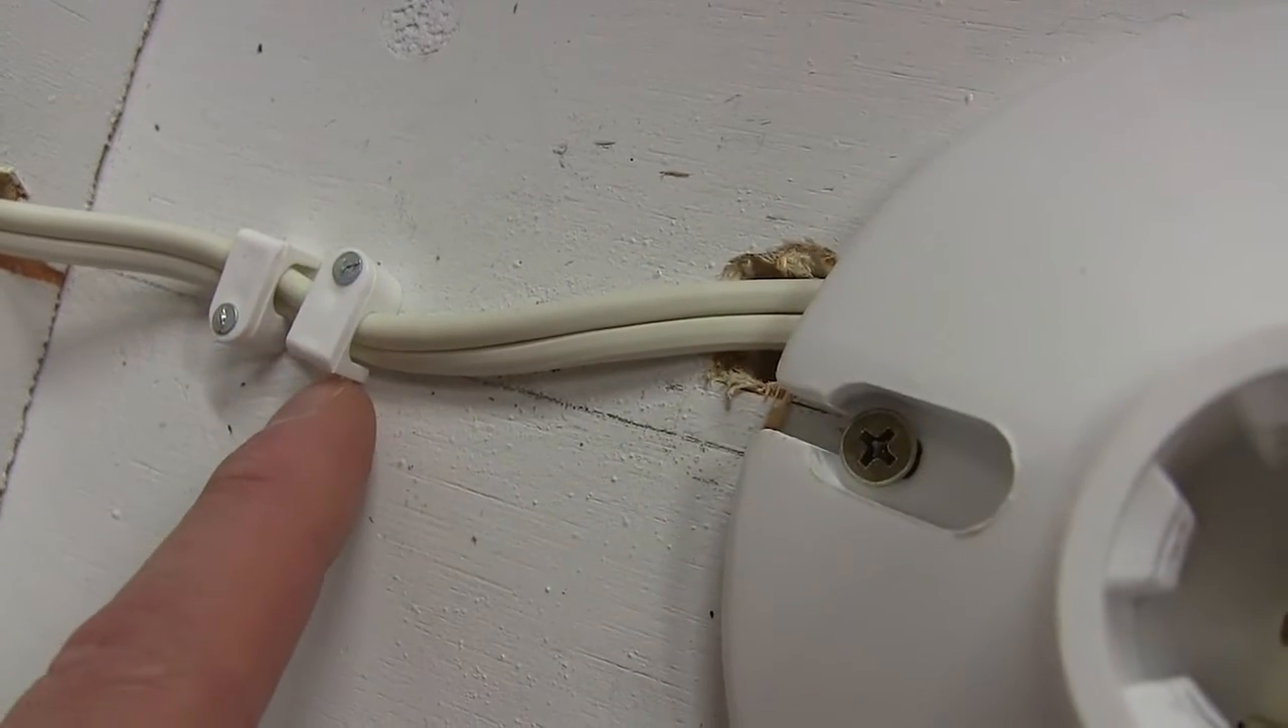I ended up going with these little fasteners here. It just nails right down into the plywood. I used two of them.